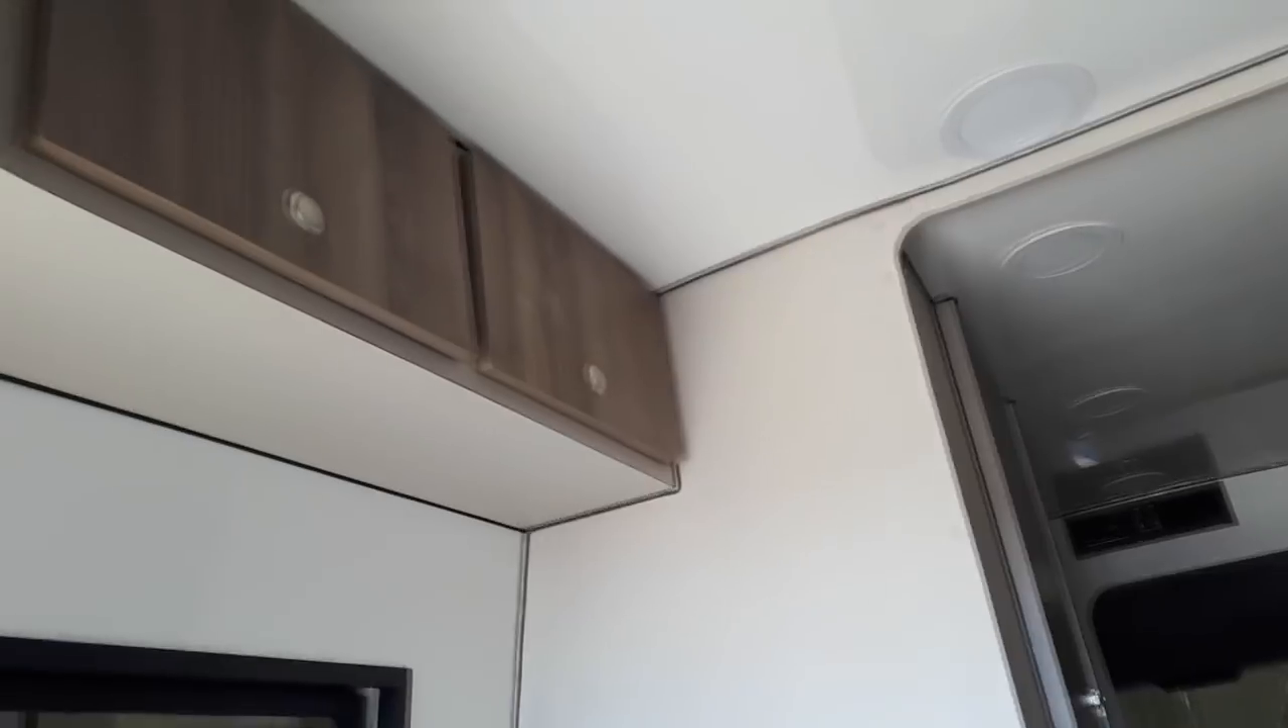Lá em cima já estão com todas as portinhas já prontas, colocadas, instaladas.